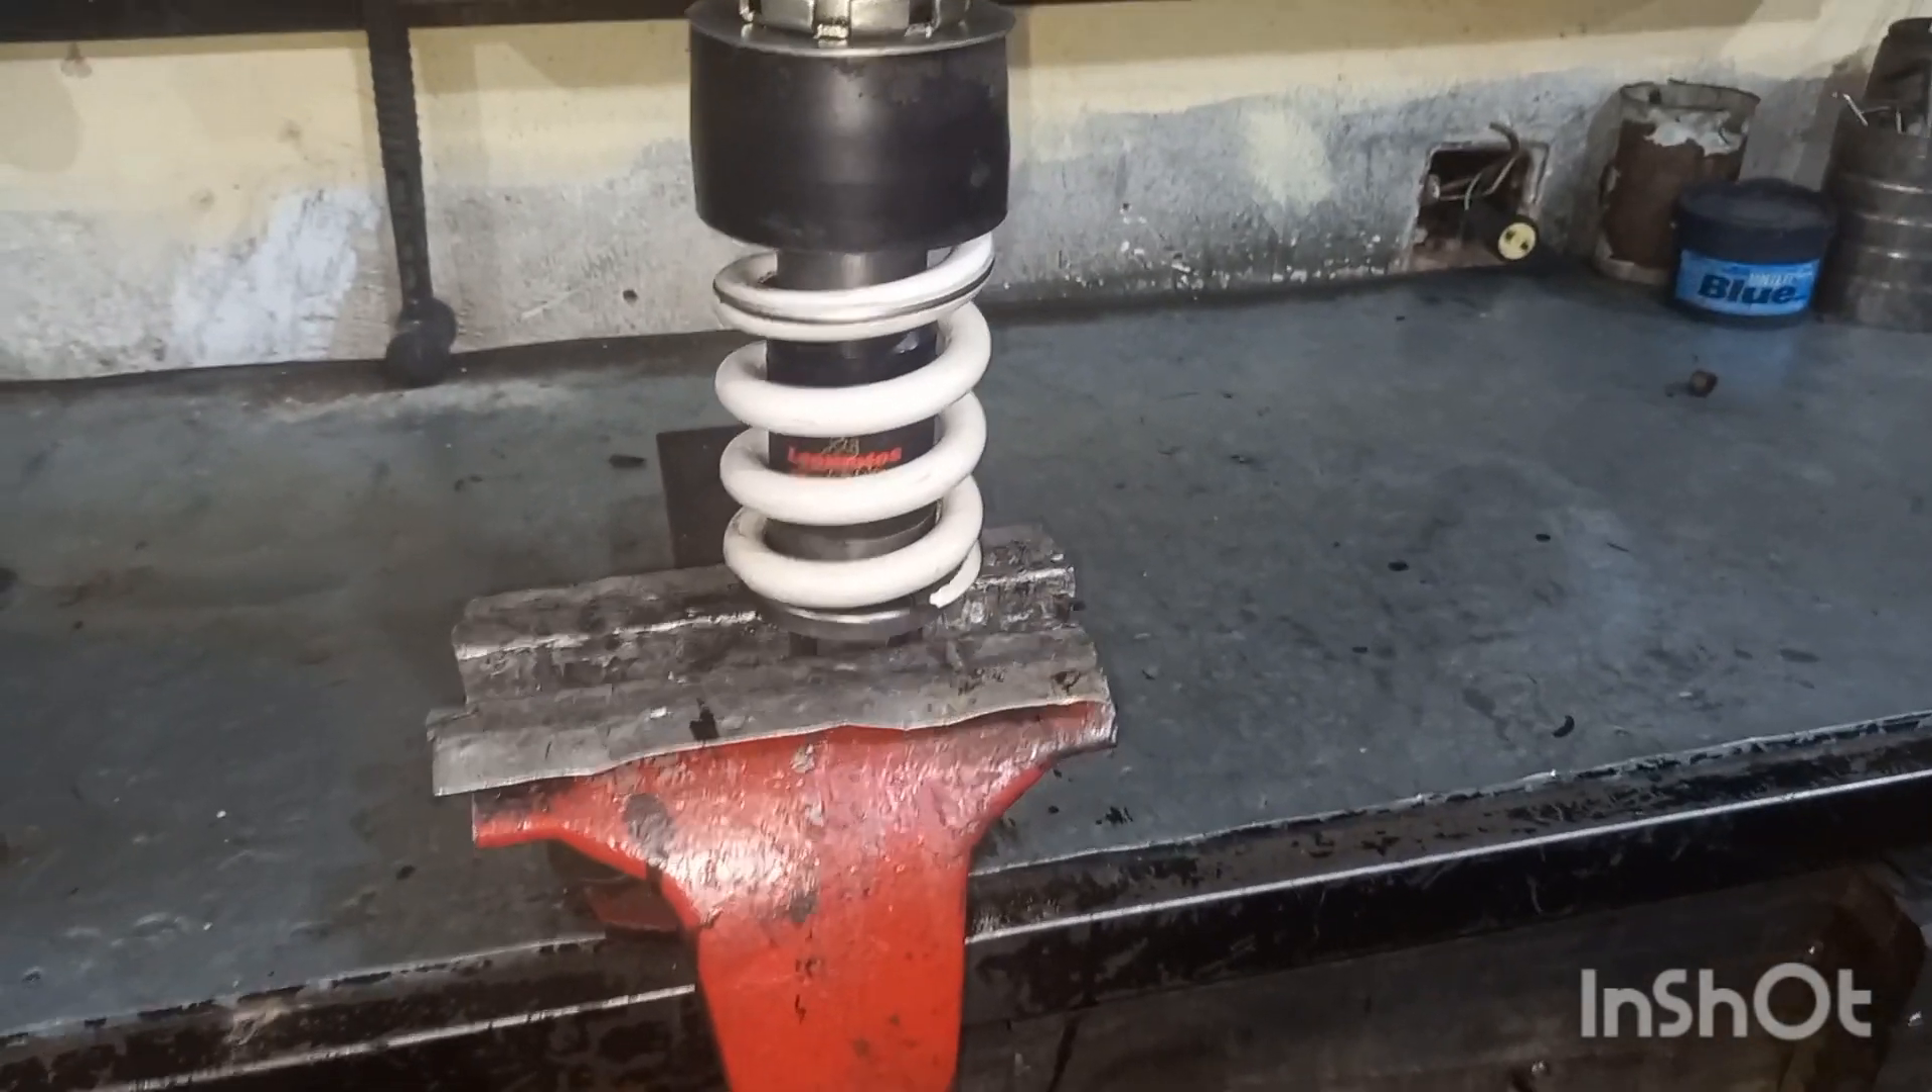Aí, galera, serviço finalizado. Já montamos a mola, montamos tudo.